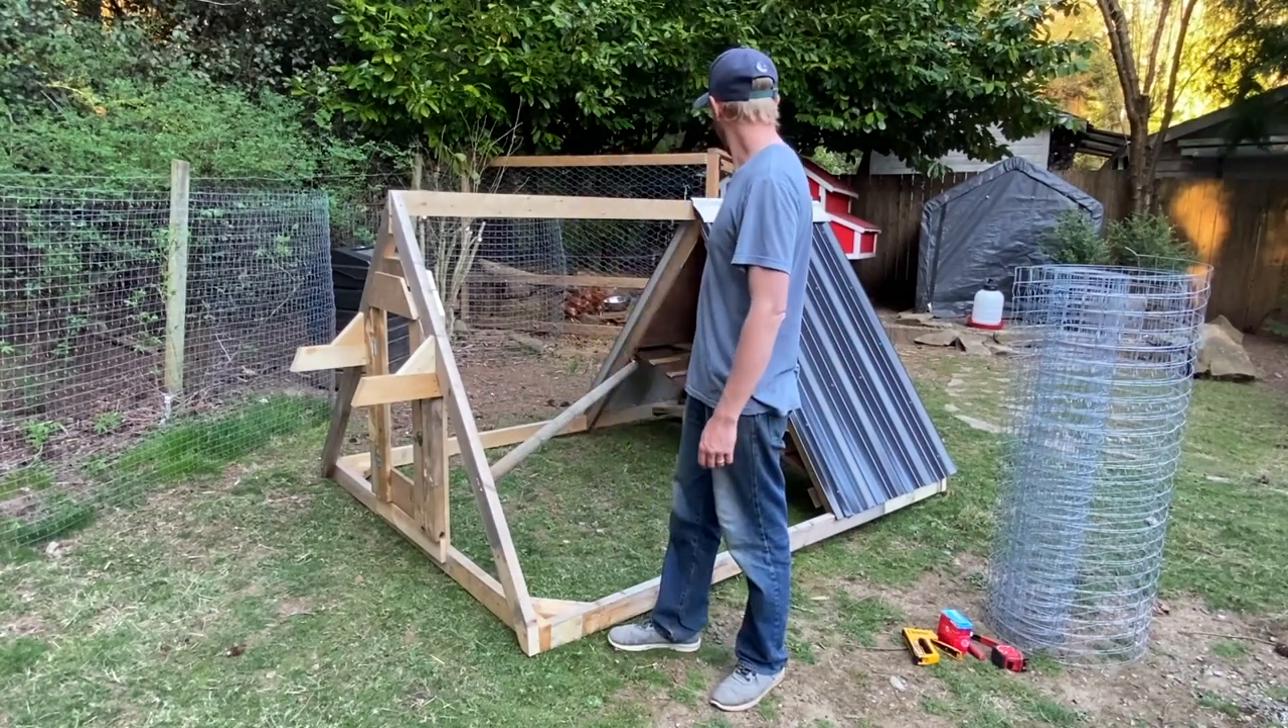Home stretch, so everything's done except for the wire.